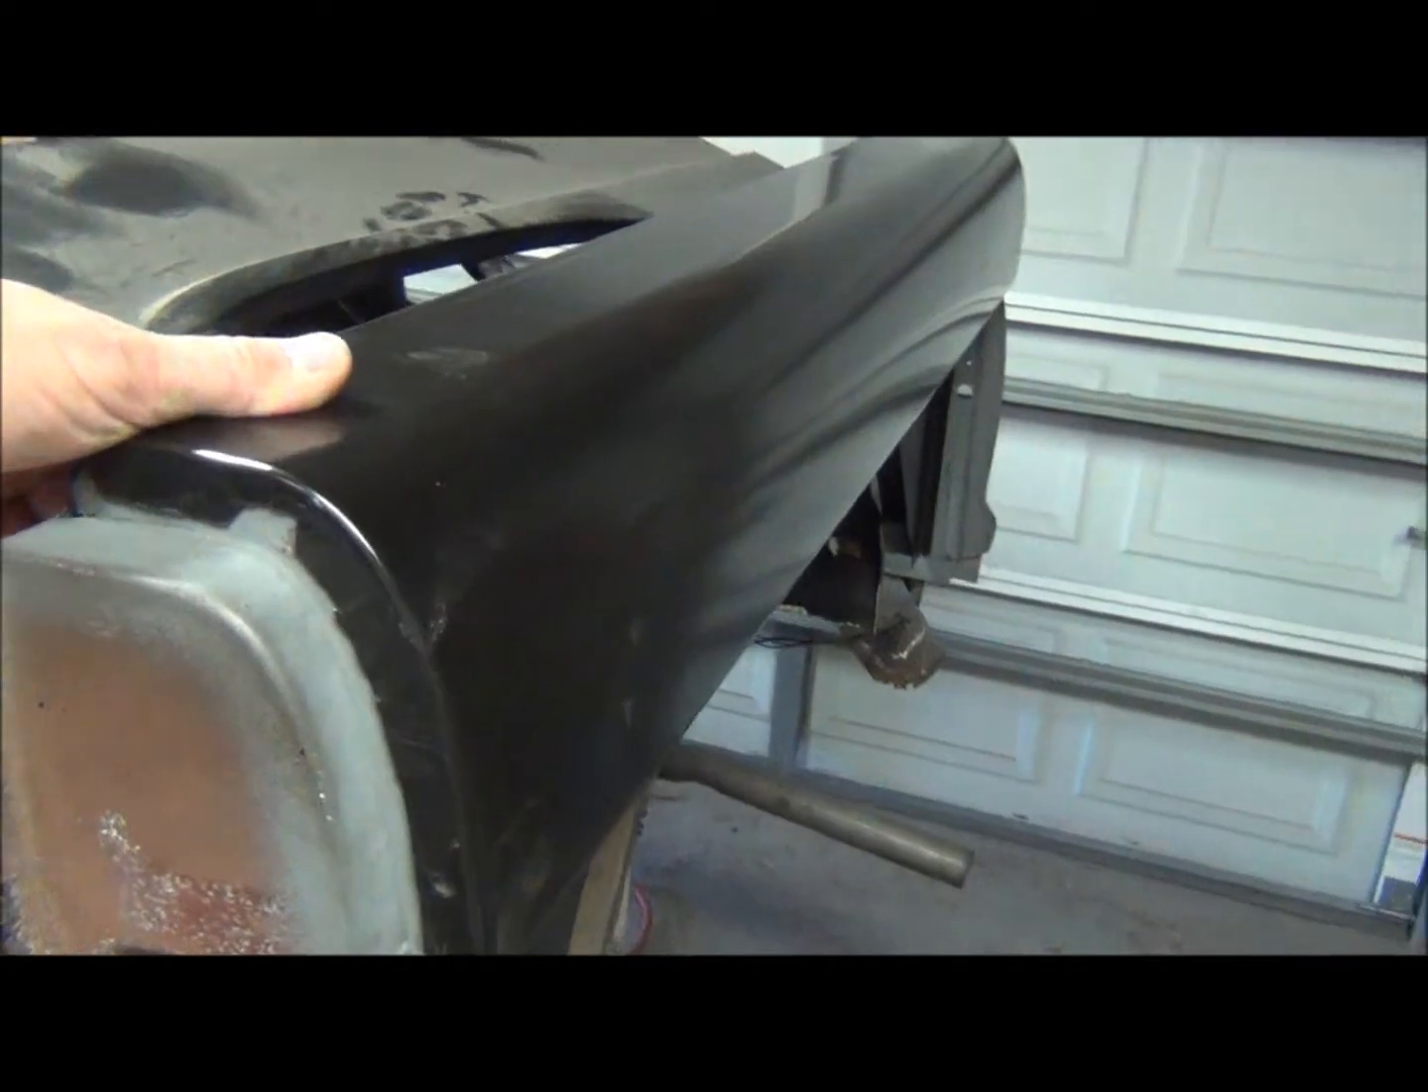I got the upper just sitting on there the upper quarter panel.